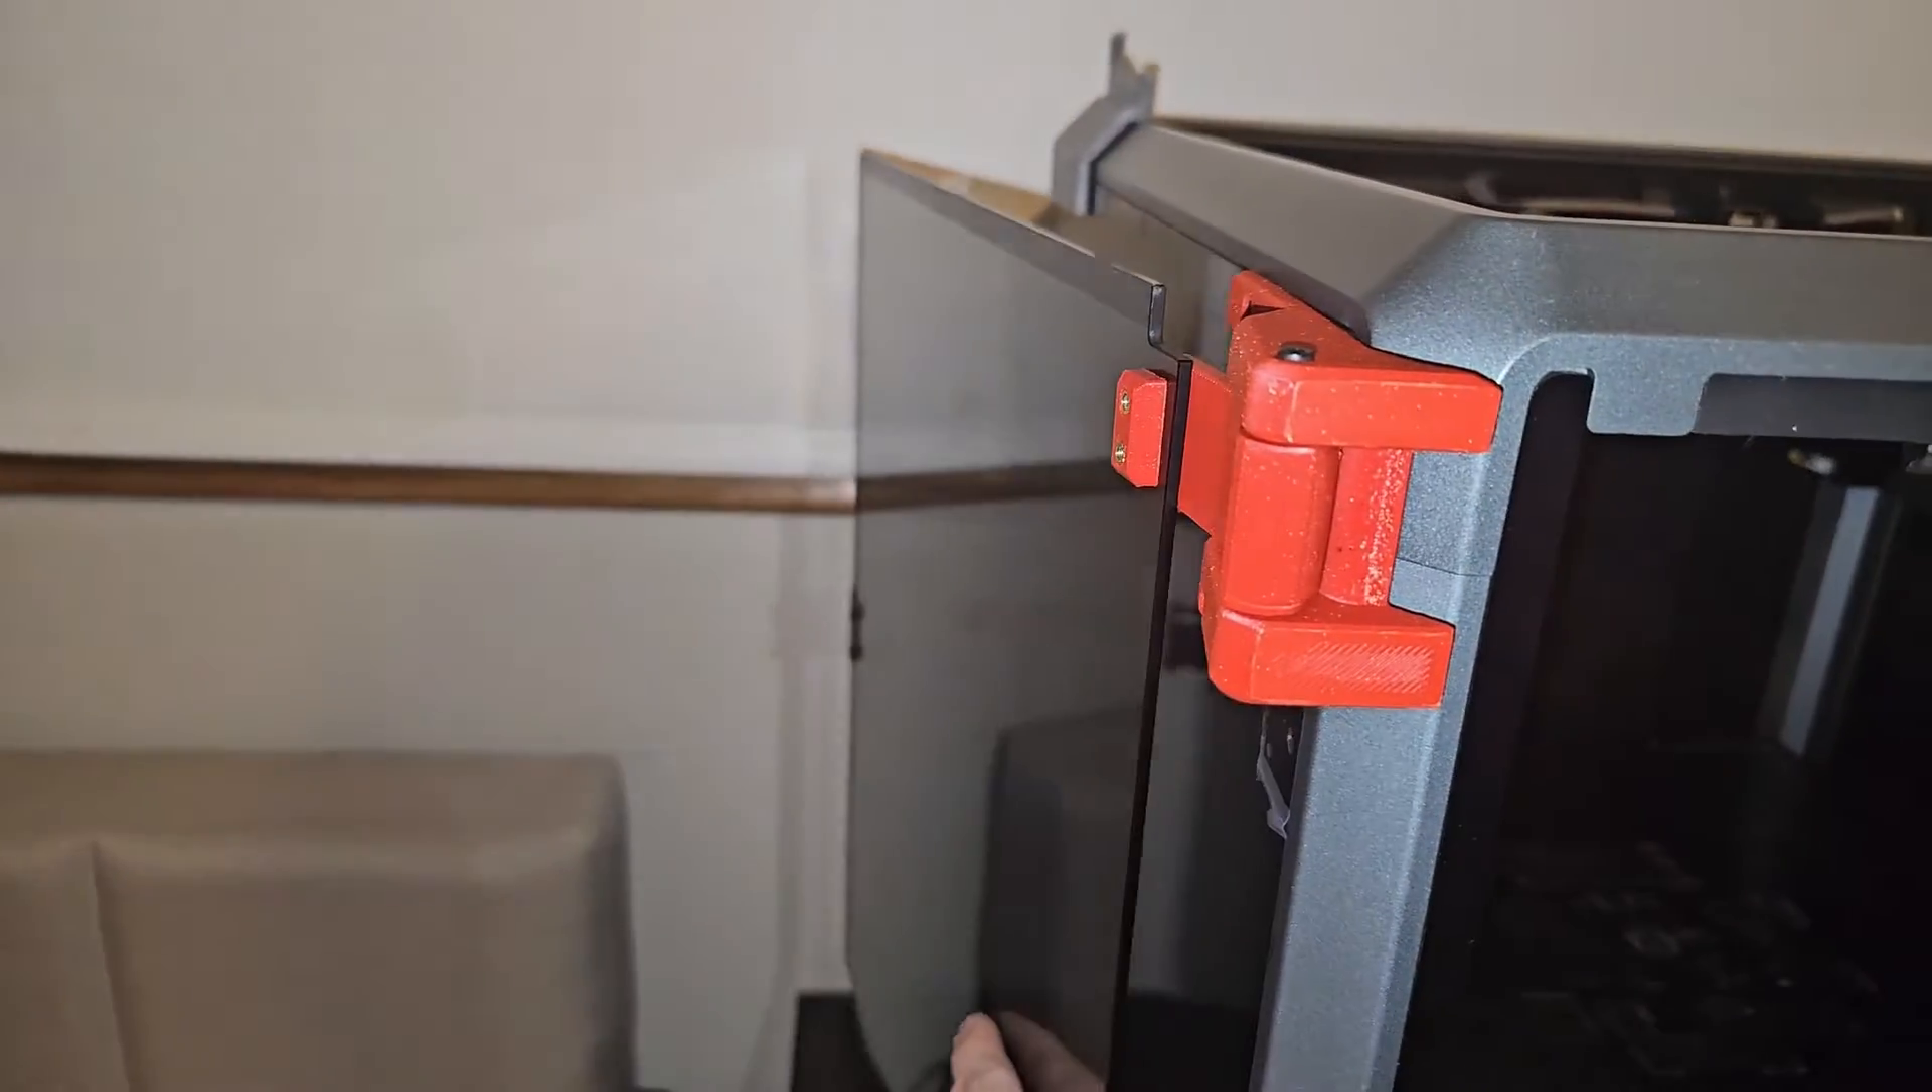We have done the 270 degrees door hinge.